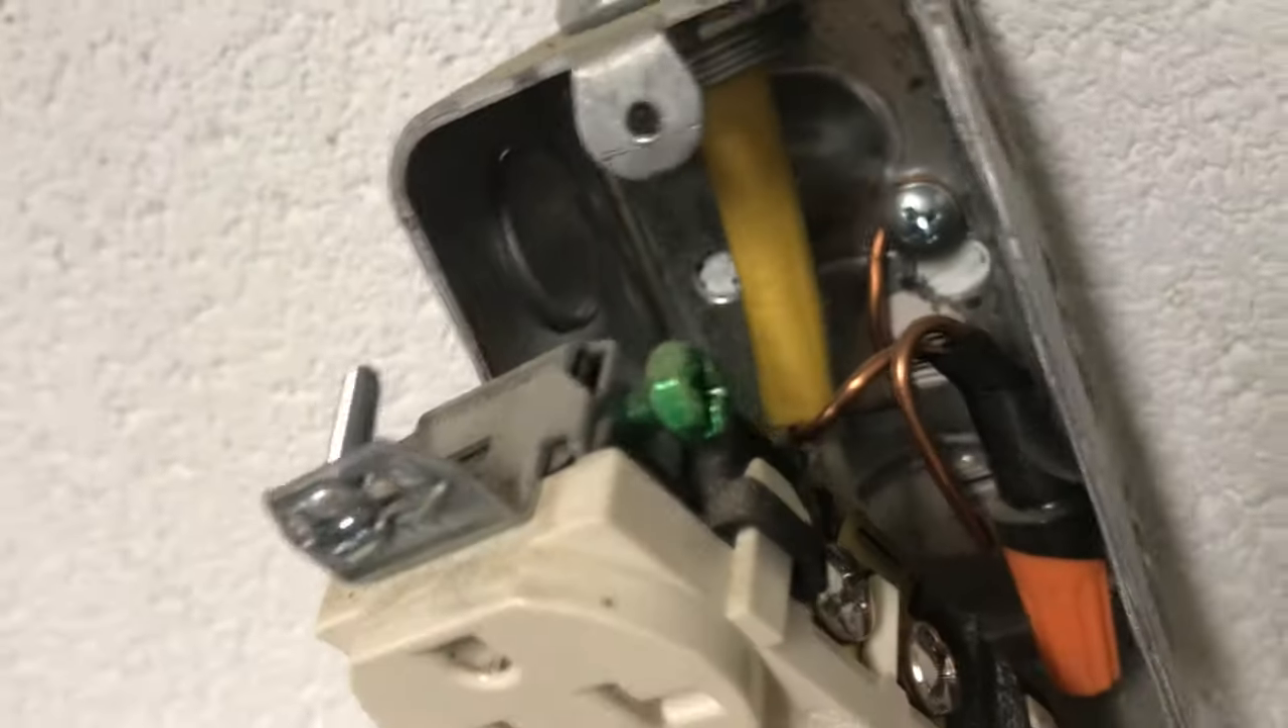Look at this ground screw that thing is sticking out kind of proud.